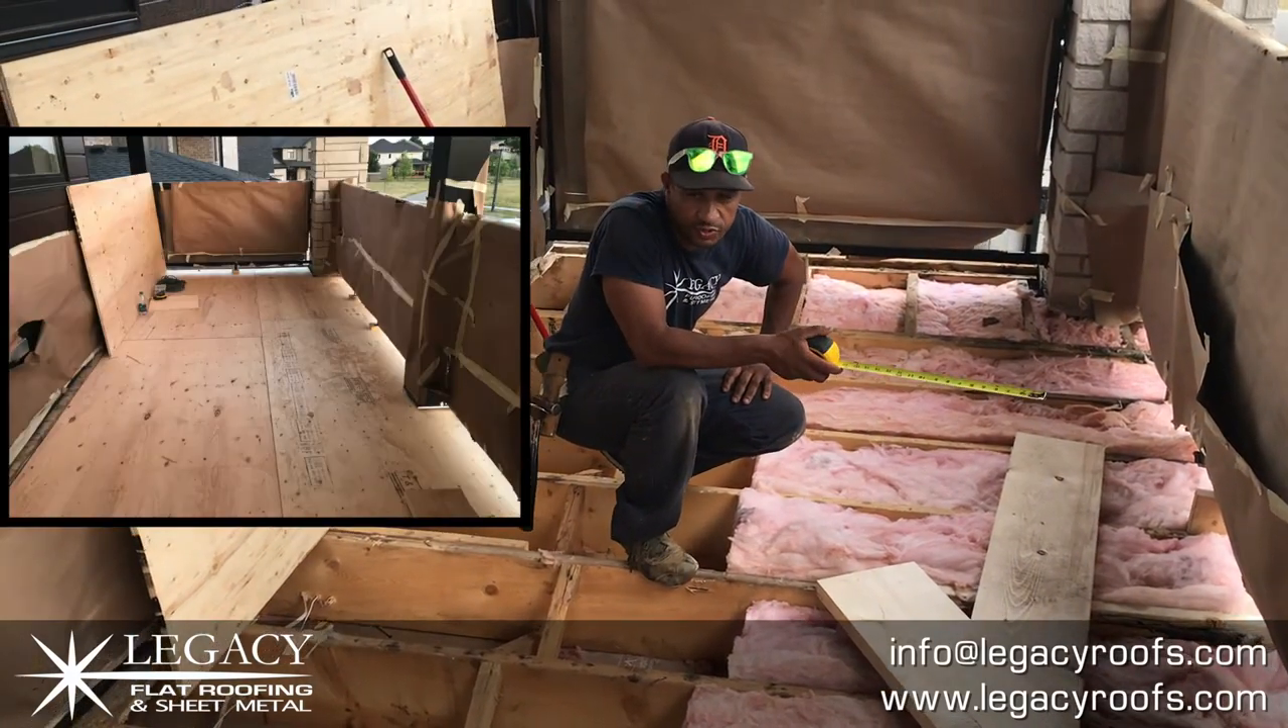We've started putting insulation. We're going to finish that, putting an R20 insulation.